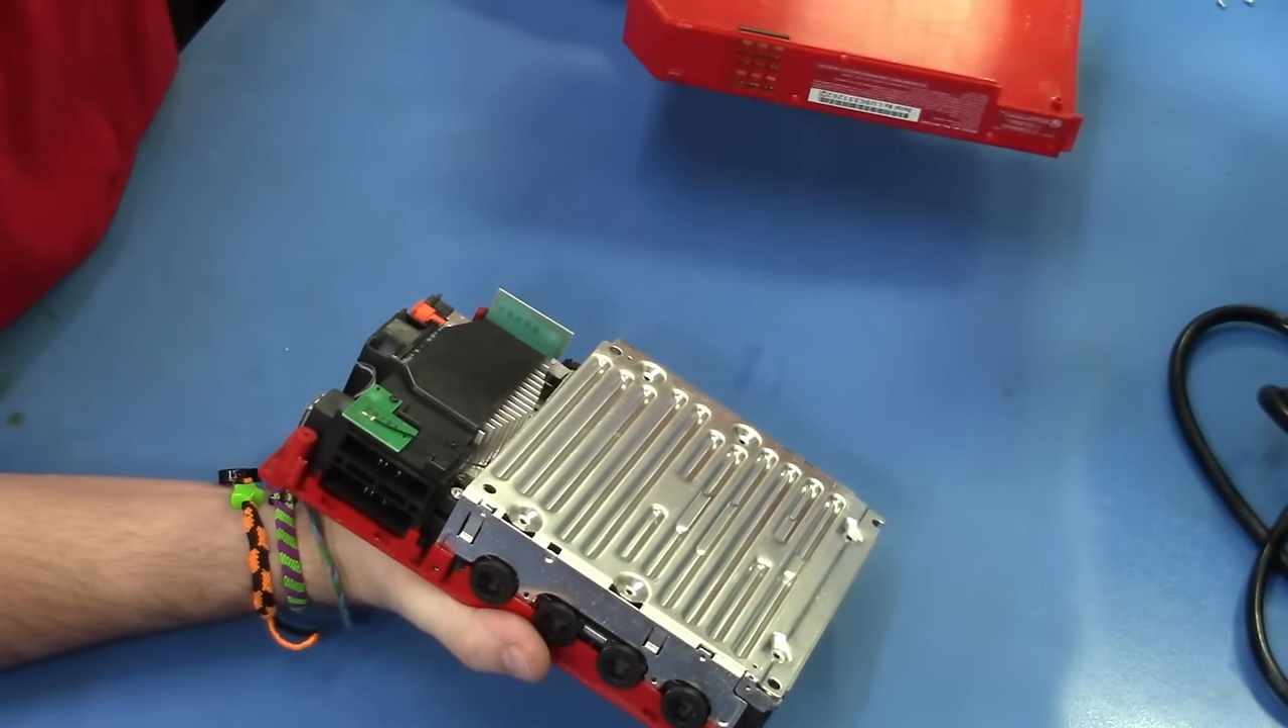Okay, the cases are apart. The only thing remaining here is we'll take off this RF plating.